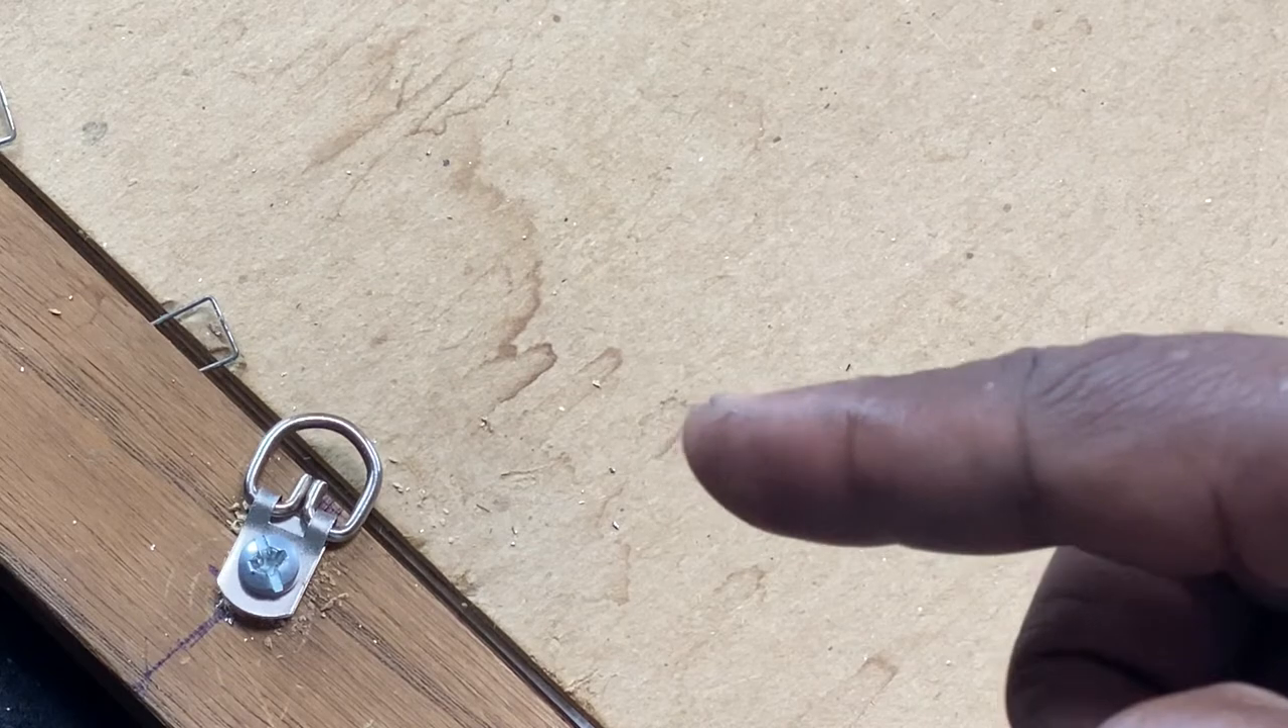So now that we have our D-rings installed, it's time to install the wire.